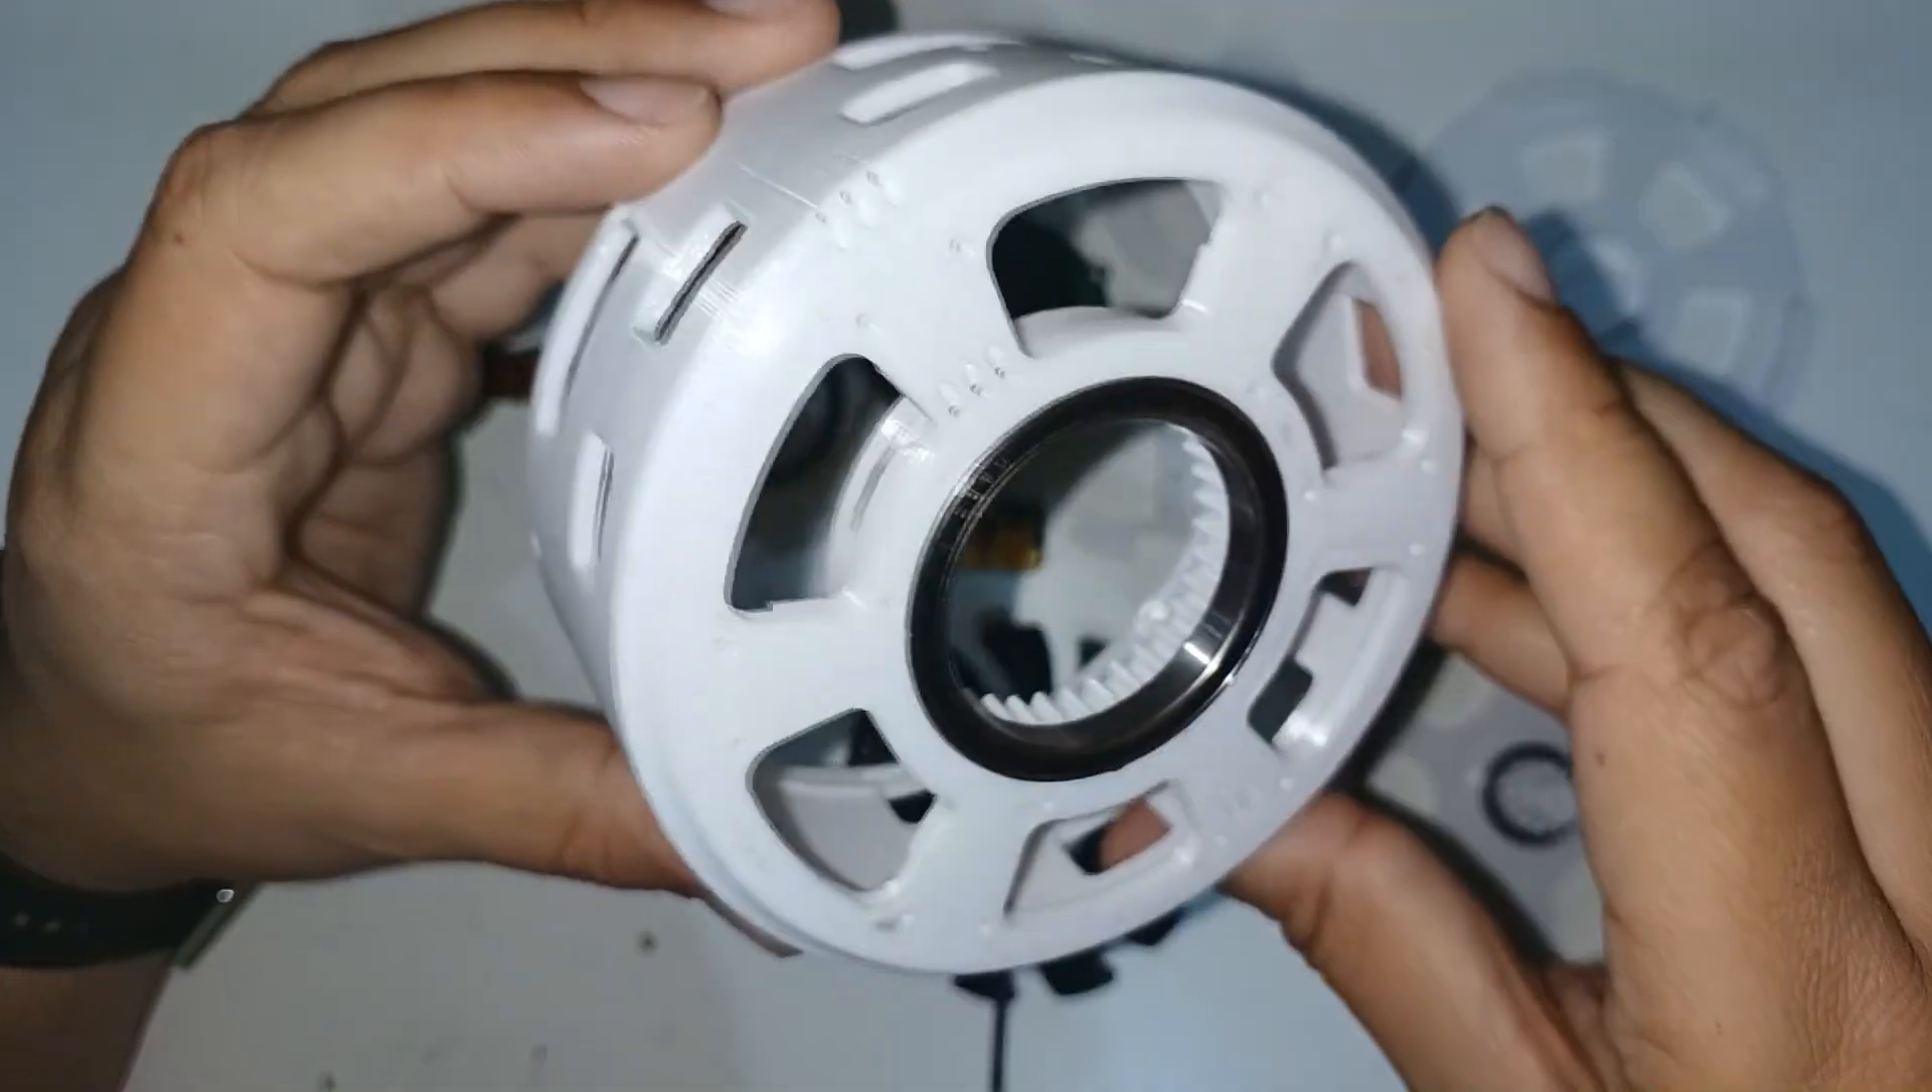The largest piece is the outer casing where you can see that I have already included the bearing for the output shaft.